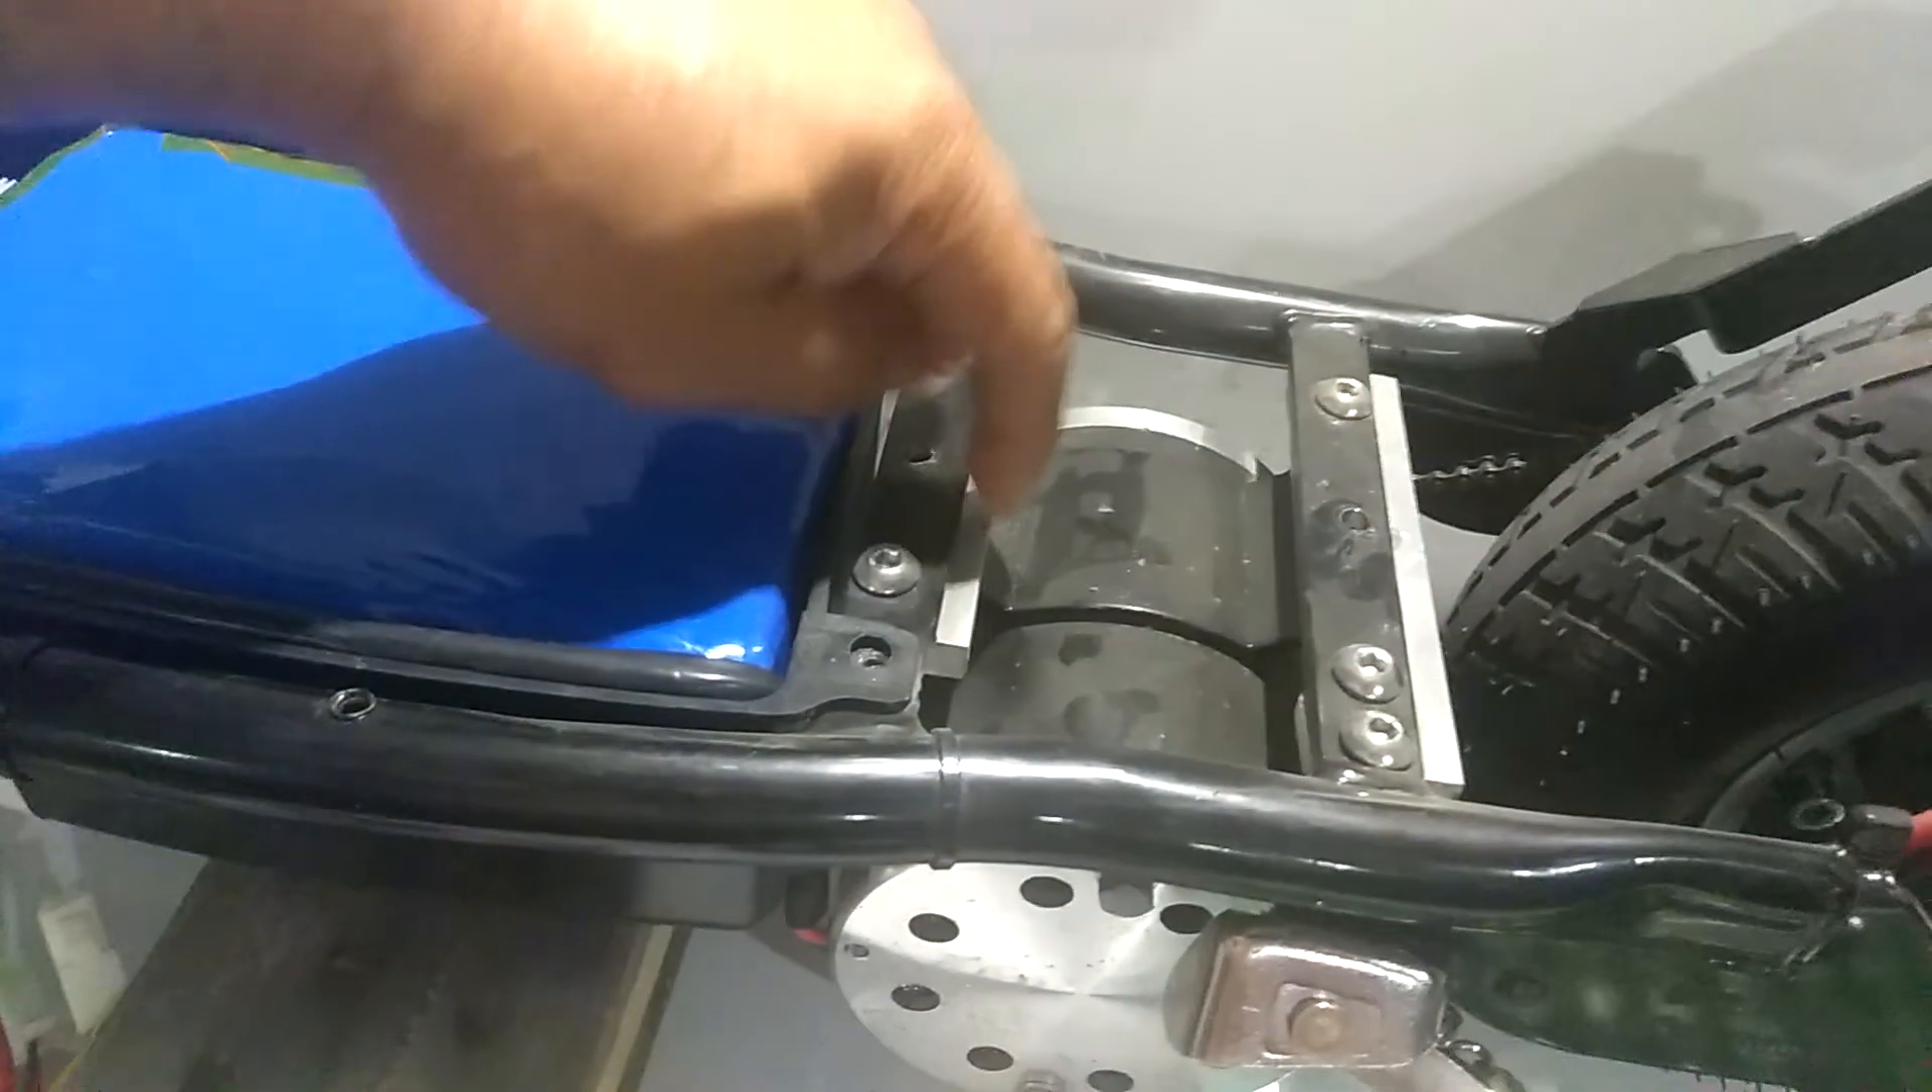I drilled the holes. I bolted the aluminum stock to the frame here and then I bolted the motor to the aluminum stock.